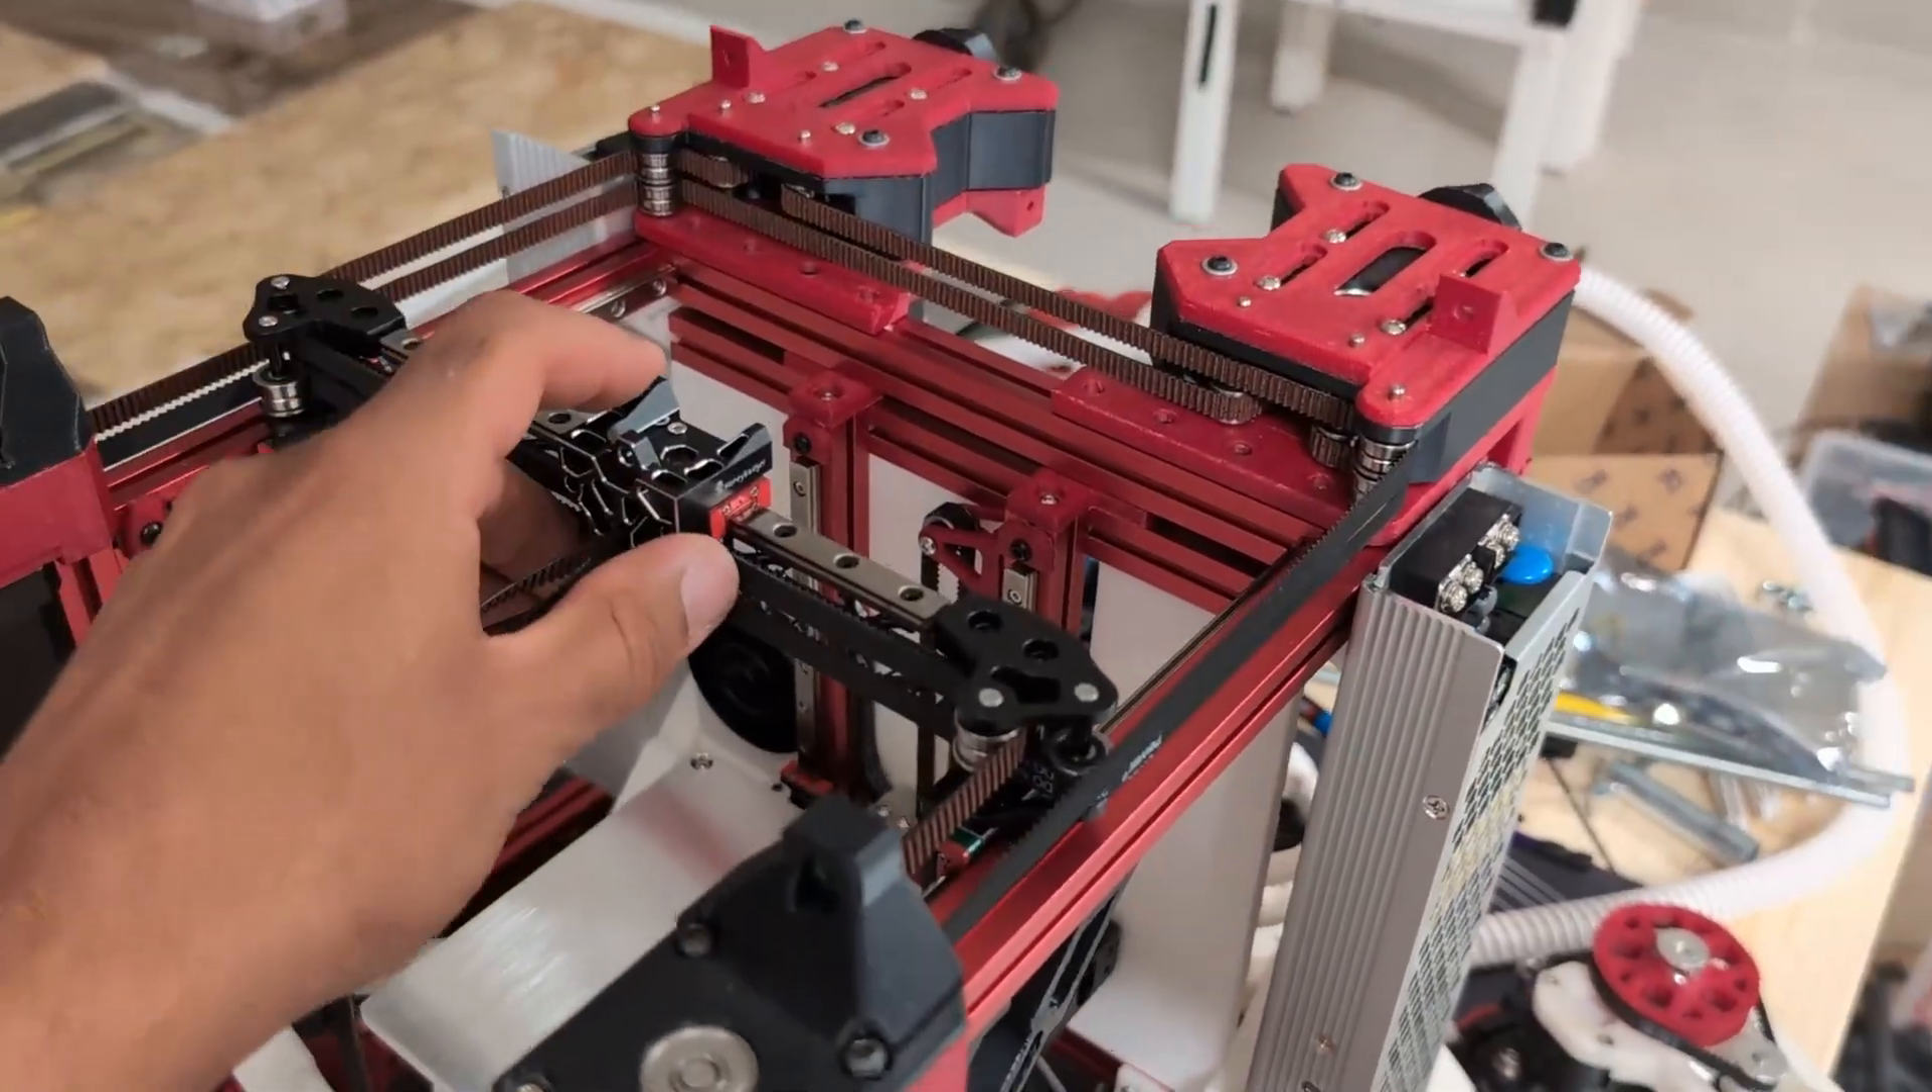This is uh I think the first update I have with the belt attached.